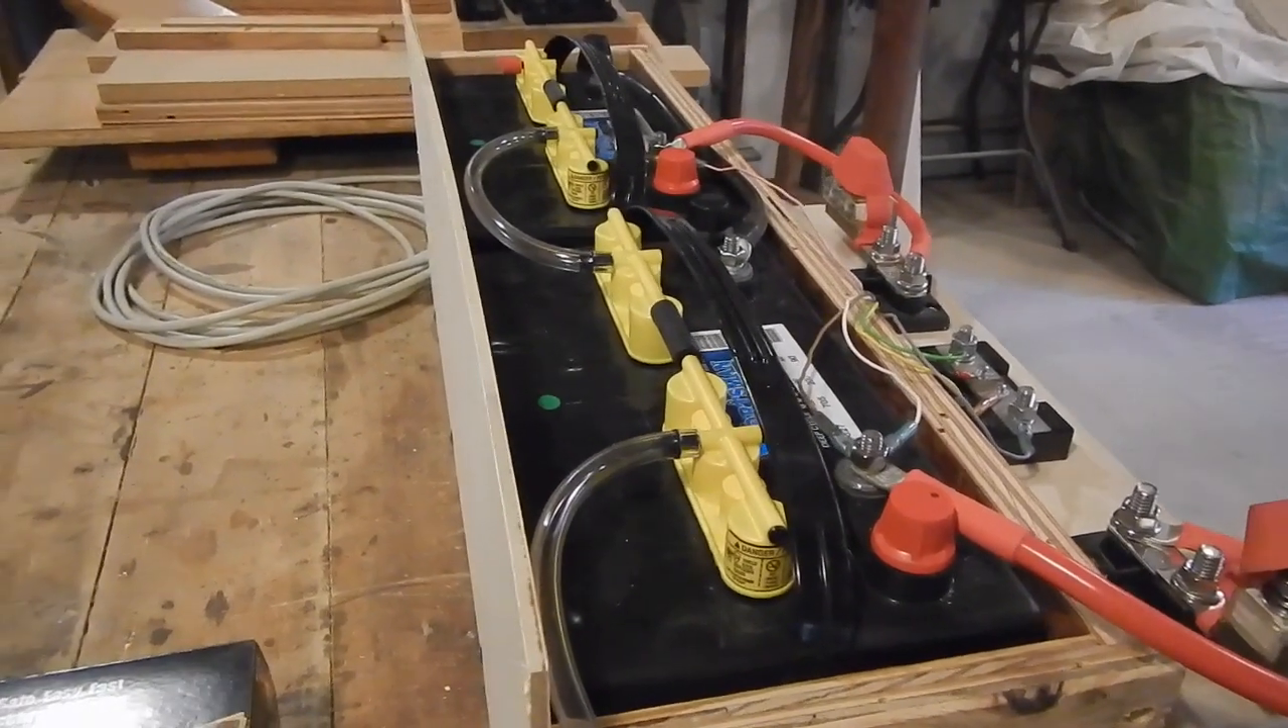So there is the battery watering system installed.